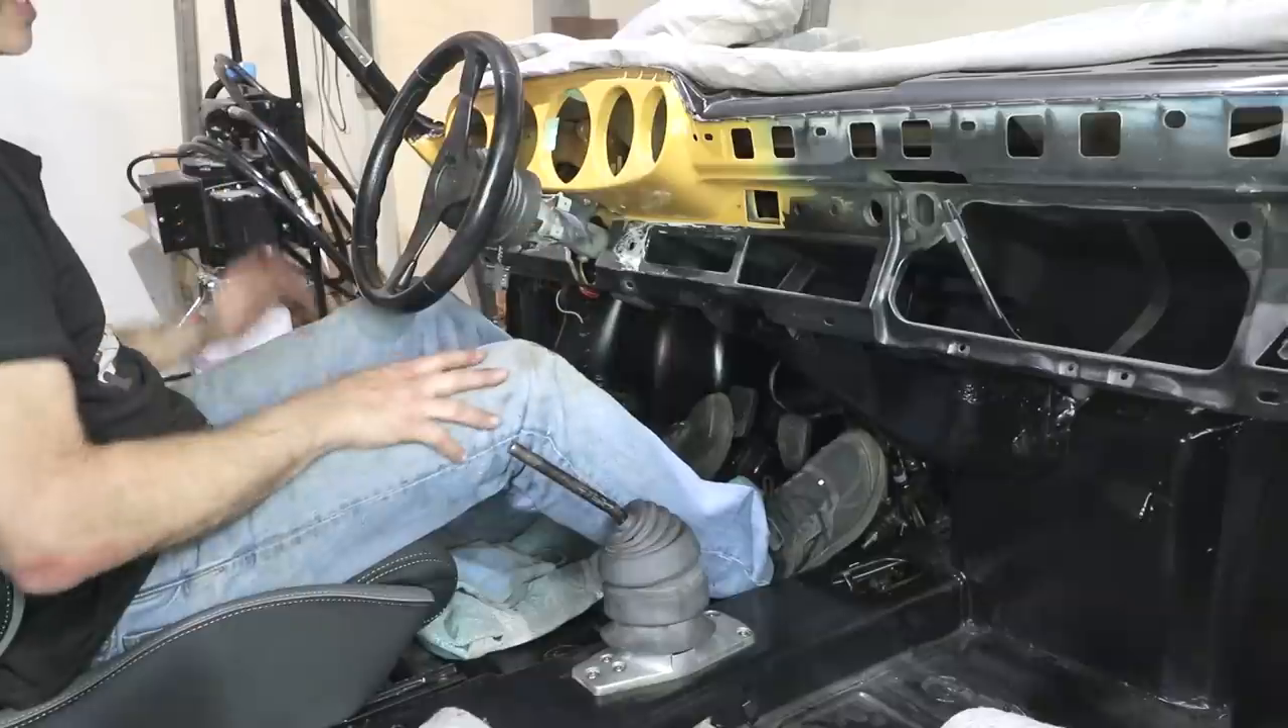No gauges yet. I may or may not put a tachometer in for the first drive.